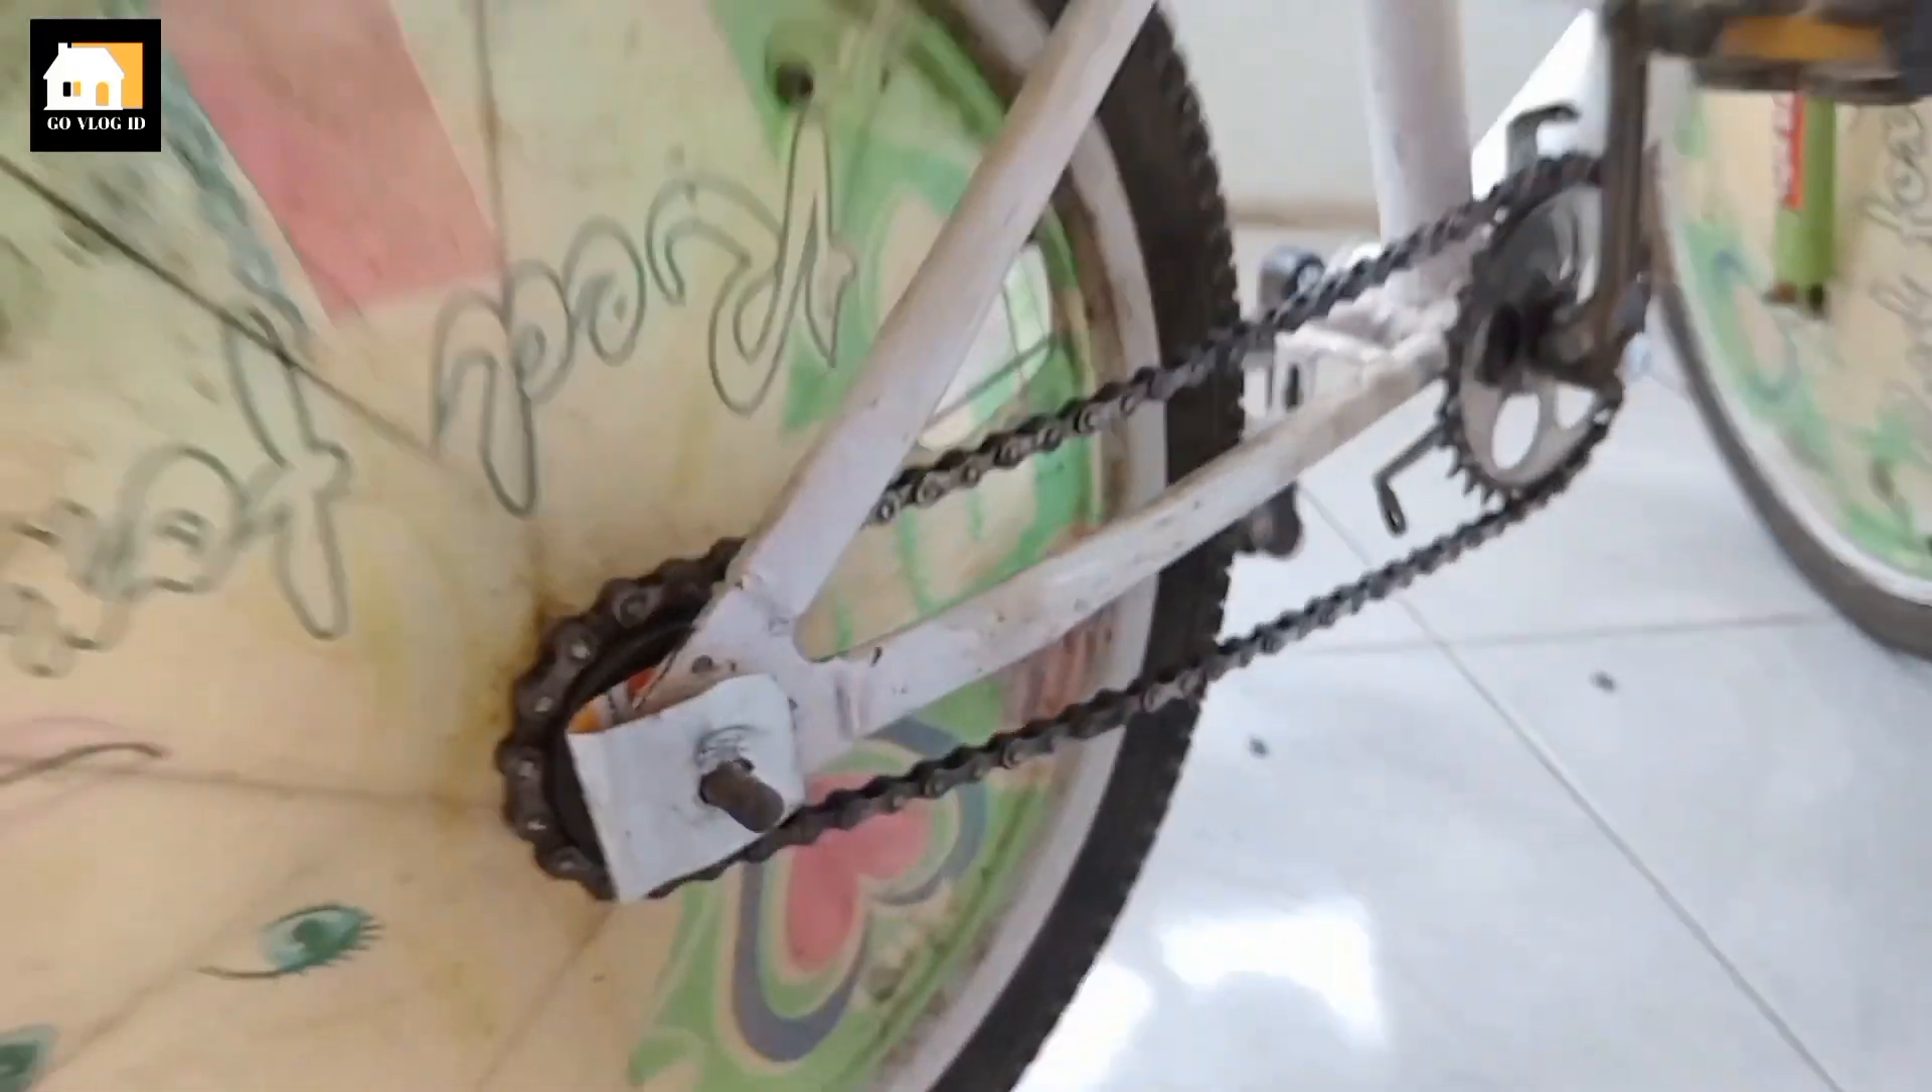Kita belum pasang mur ya Bisa teman-teman melihat ini belum ada murnya.